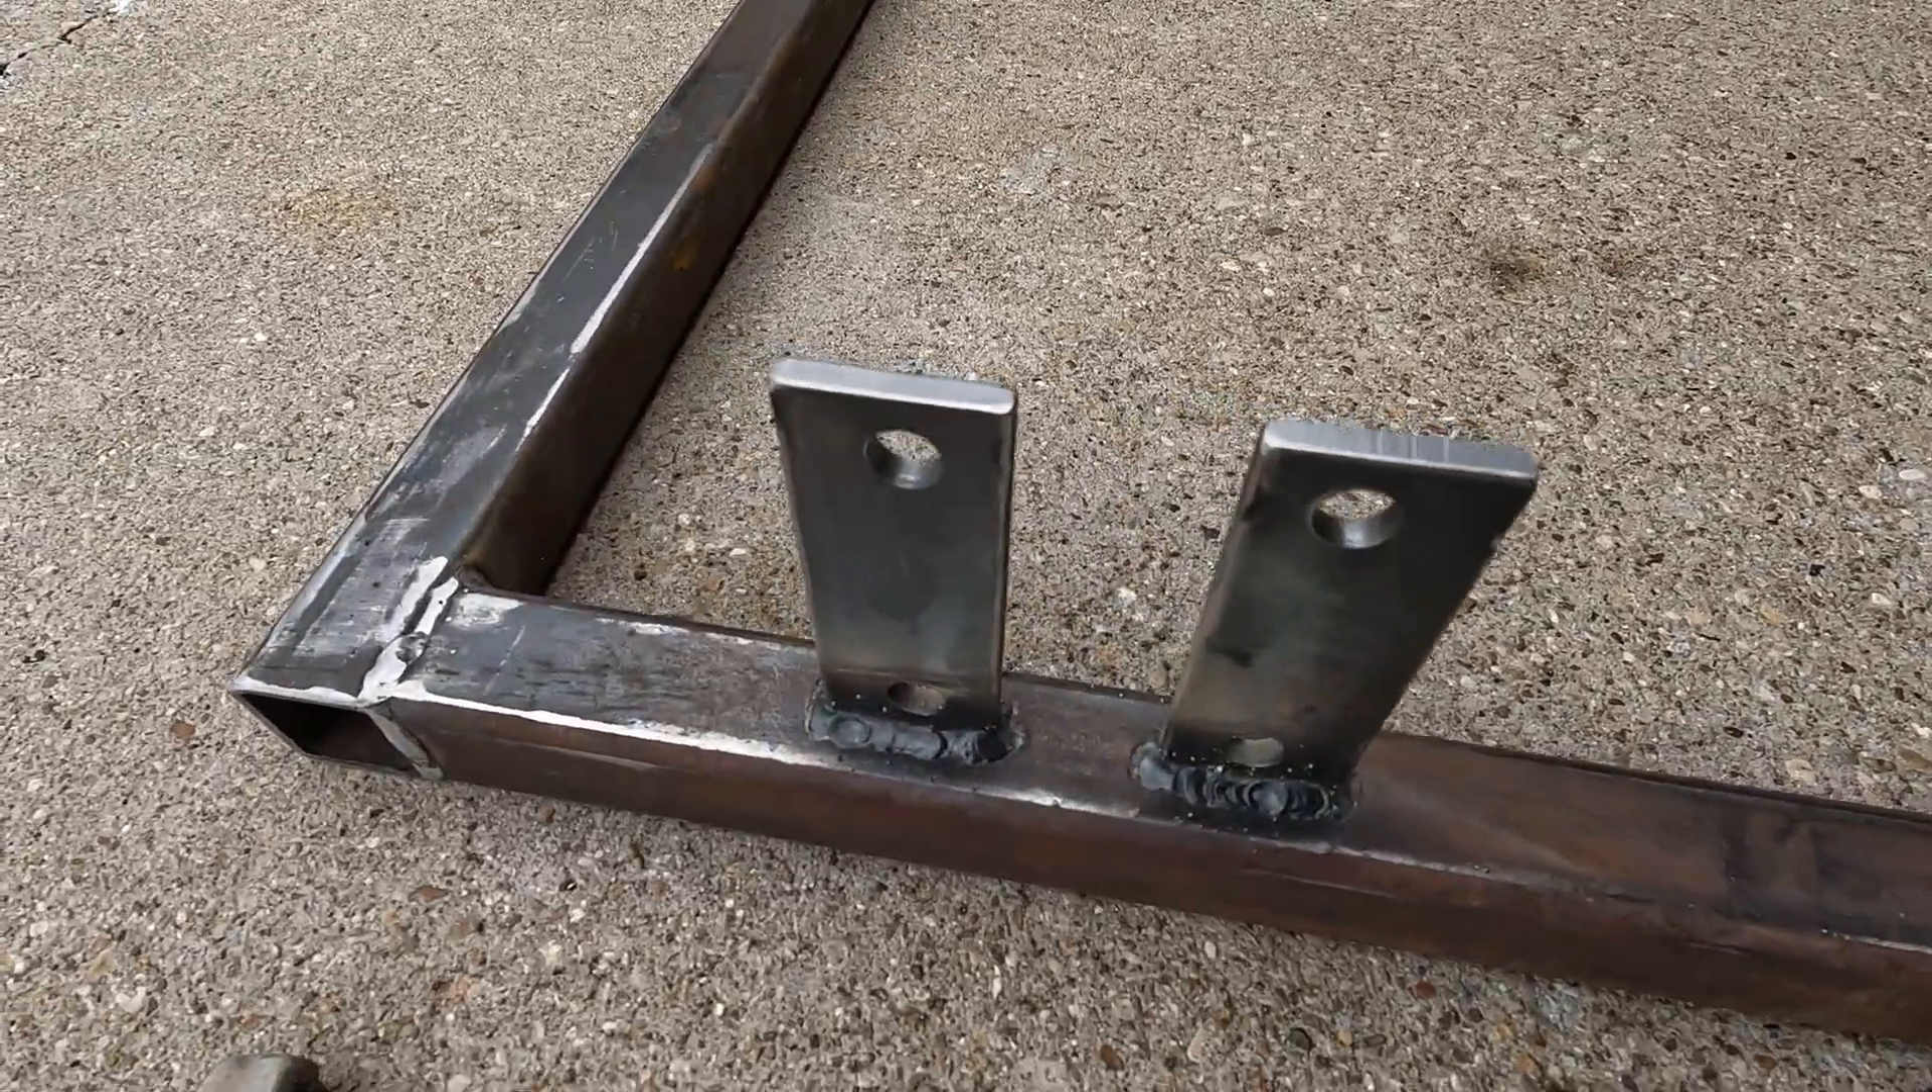All righty guys axle bars are mounted and good.